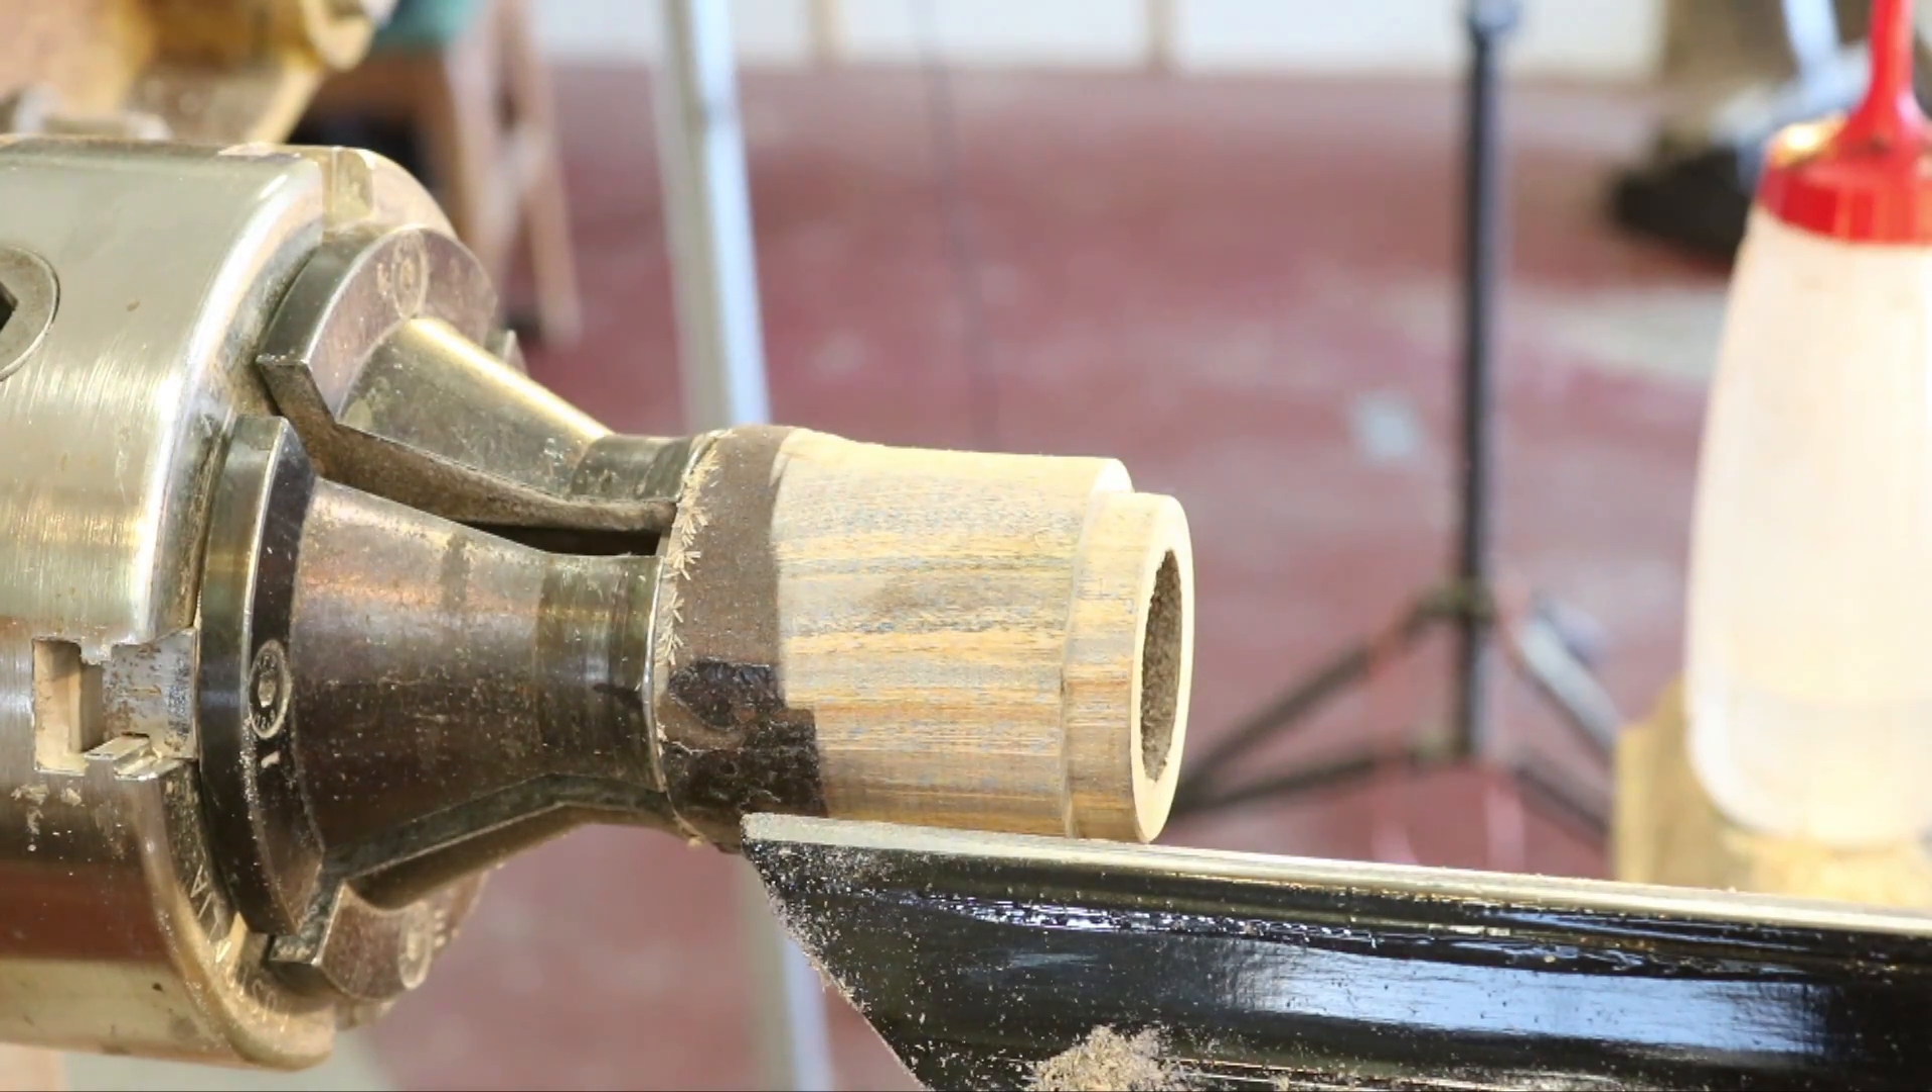Okay, now I've got the base of my box chucked up into my lathe.